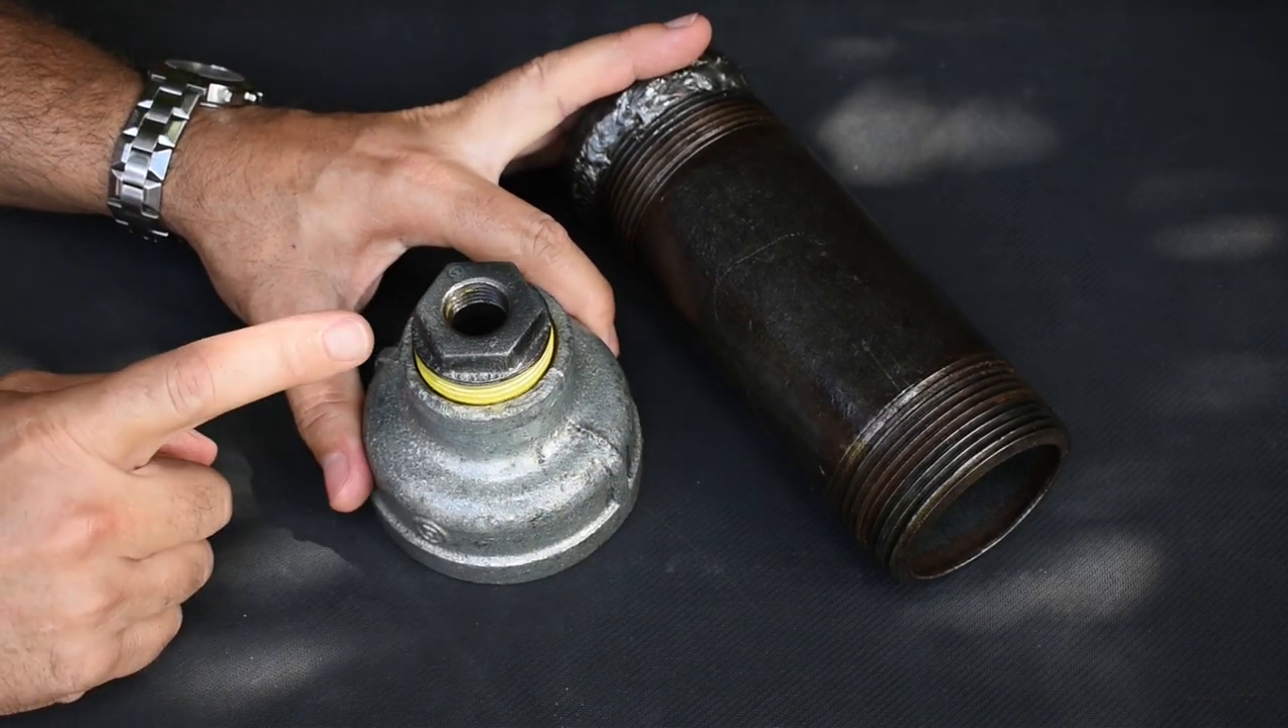I placed a reducer bushing that goes from one and a quarter down to half inch.